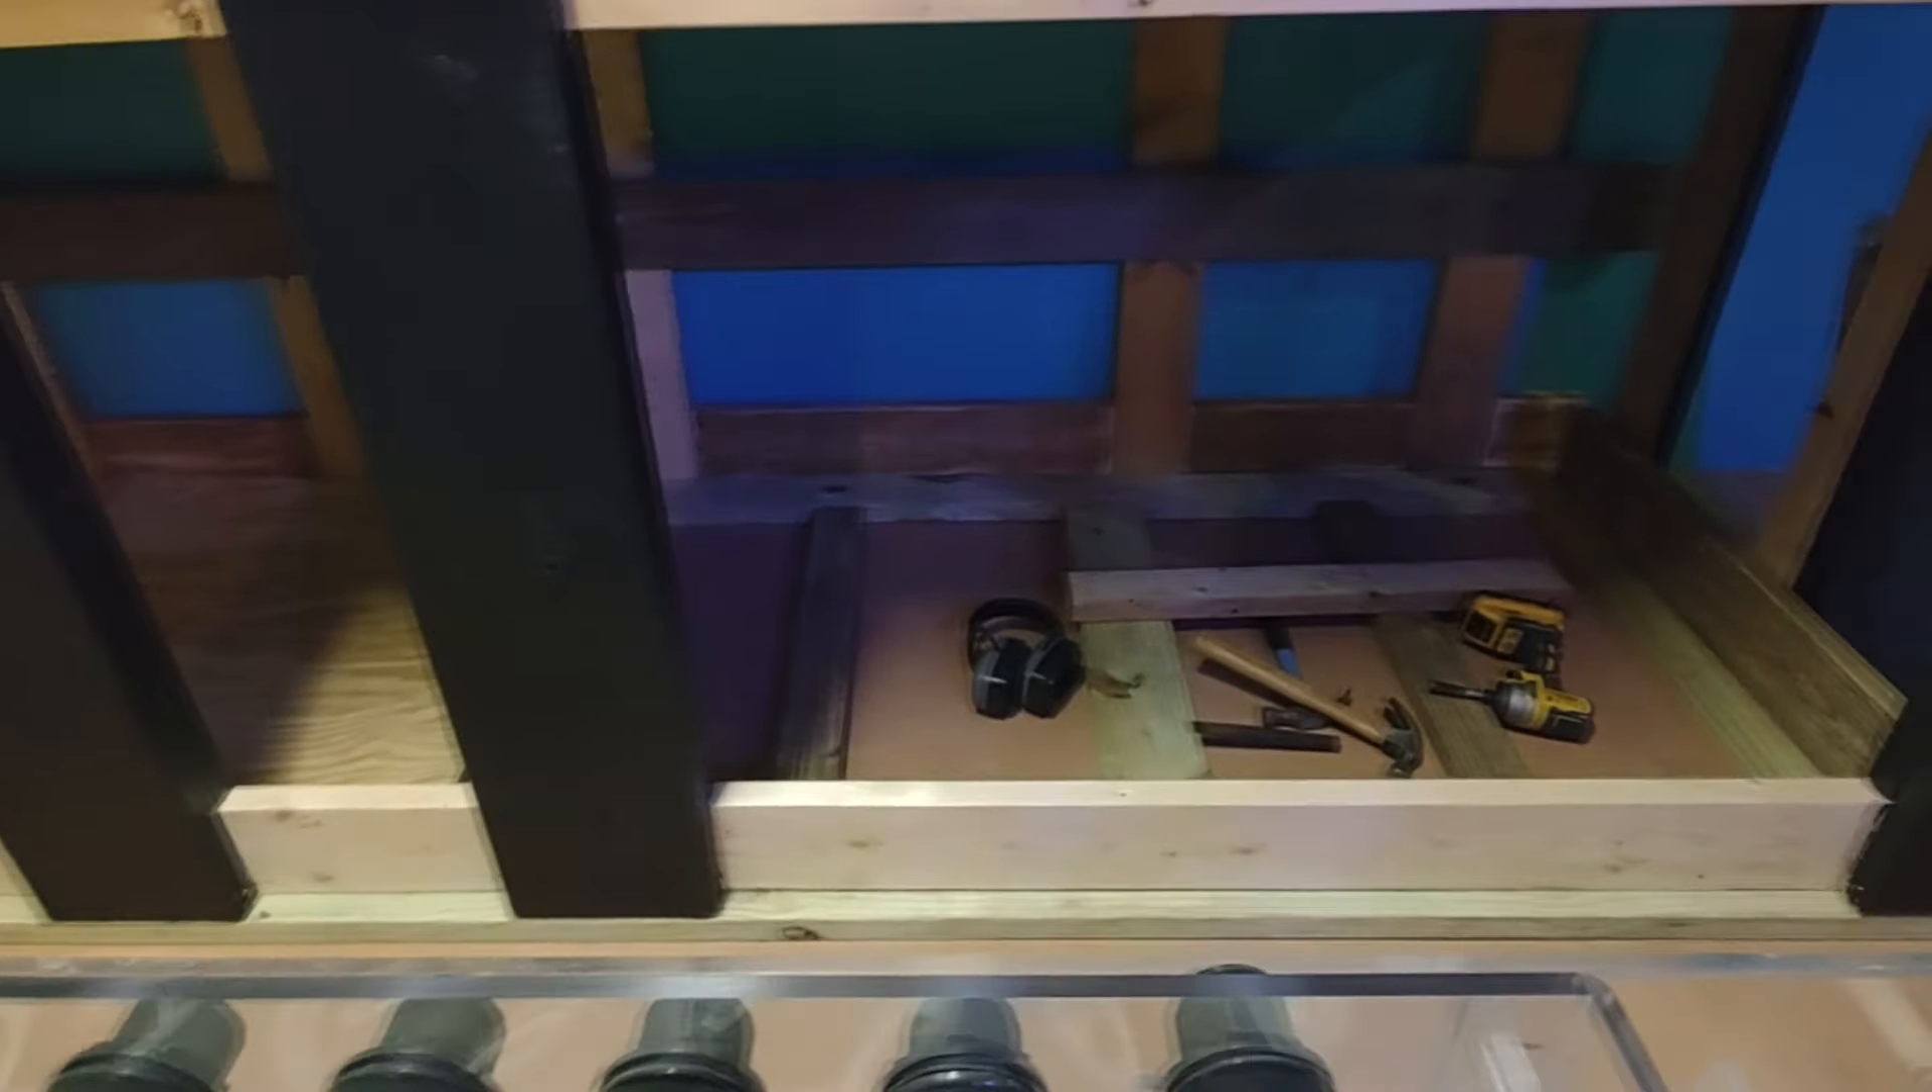You can see I've got all the 2x6s in between the upright vertical board. That's looking a lot better and obviously we gained an inch and a half there.